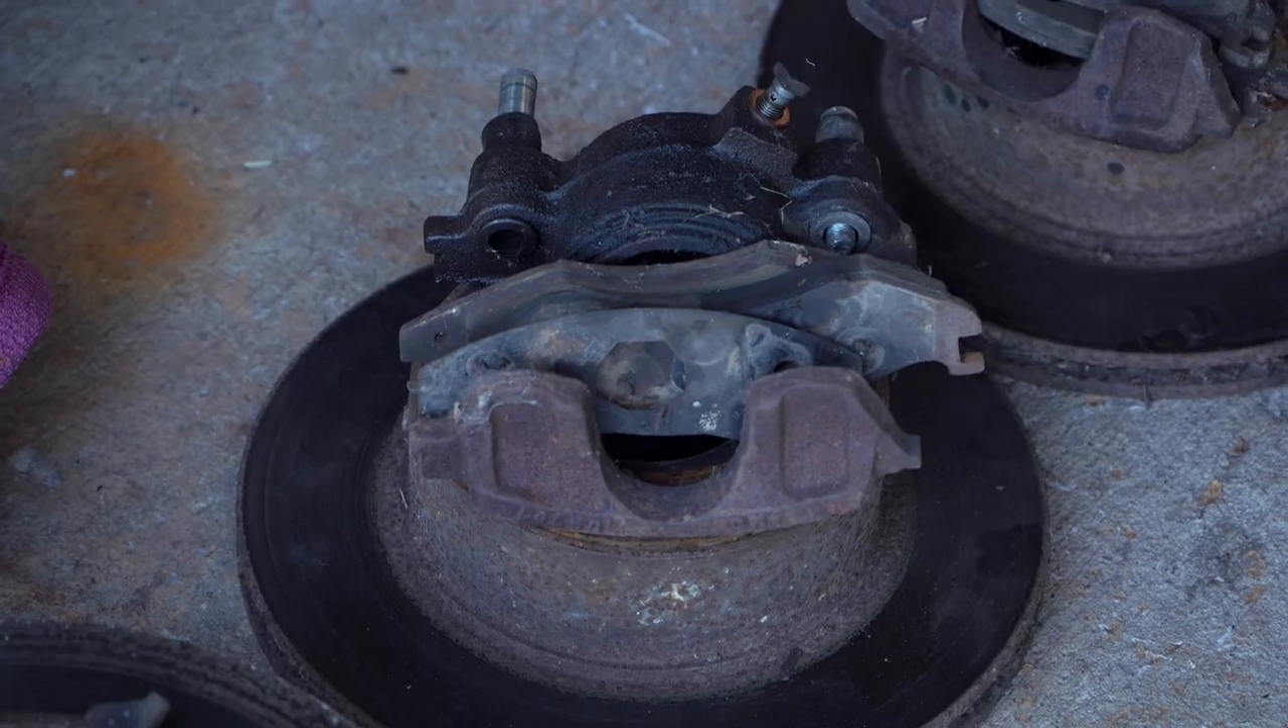Okay, here are the original rotors from the front. We managed to get them off.